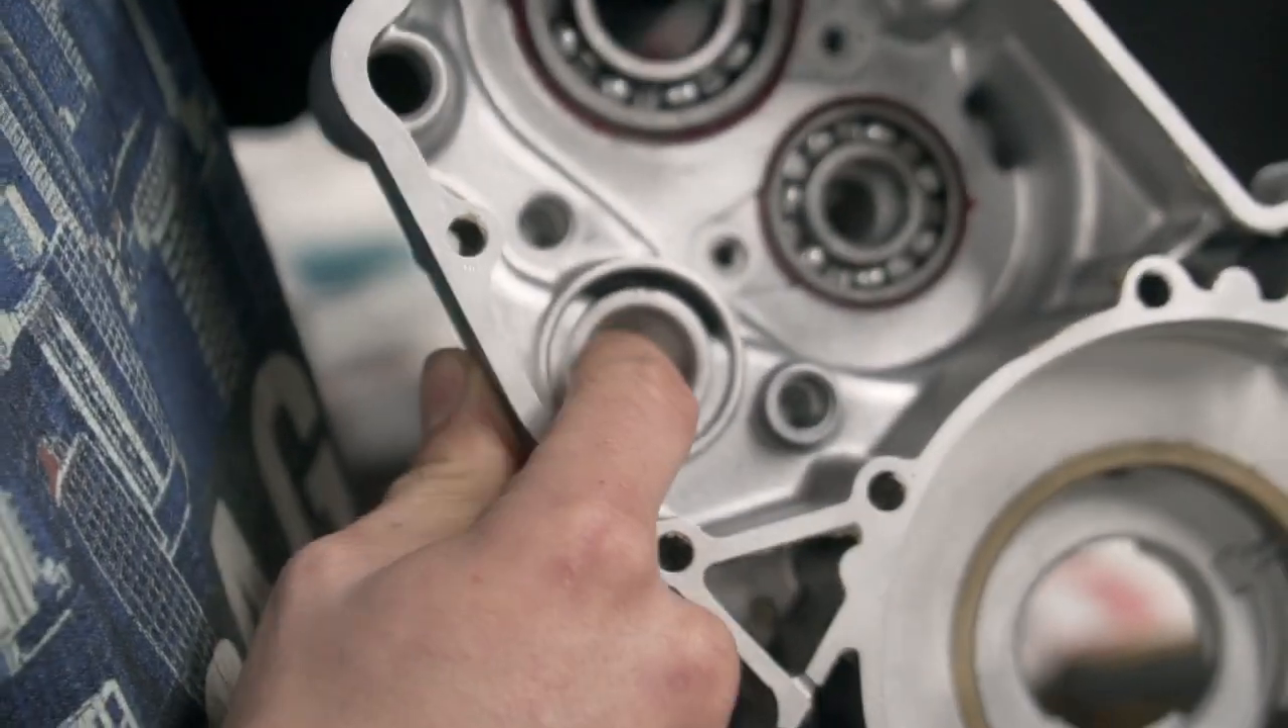Now we have our transmission bearings installed on left side casing.